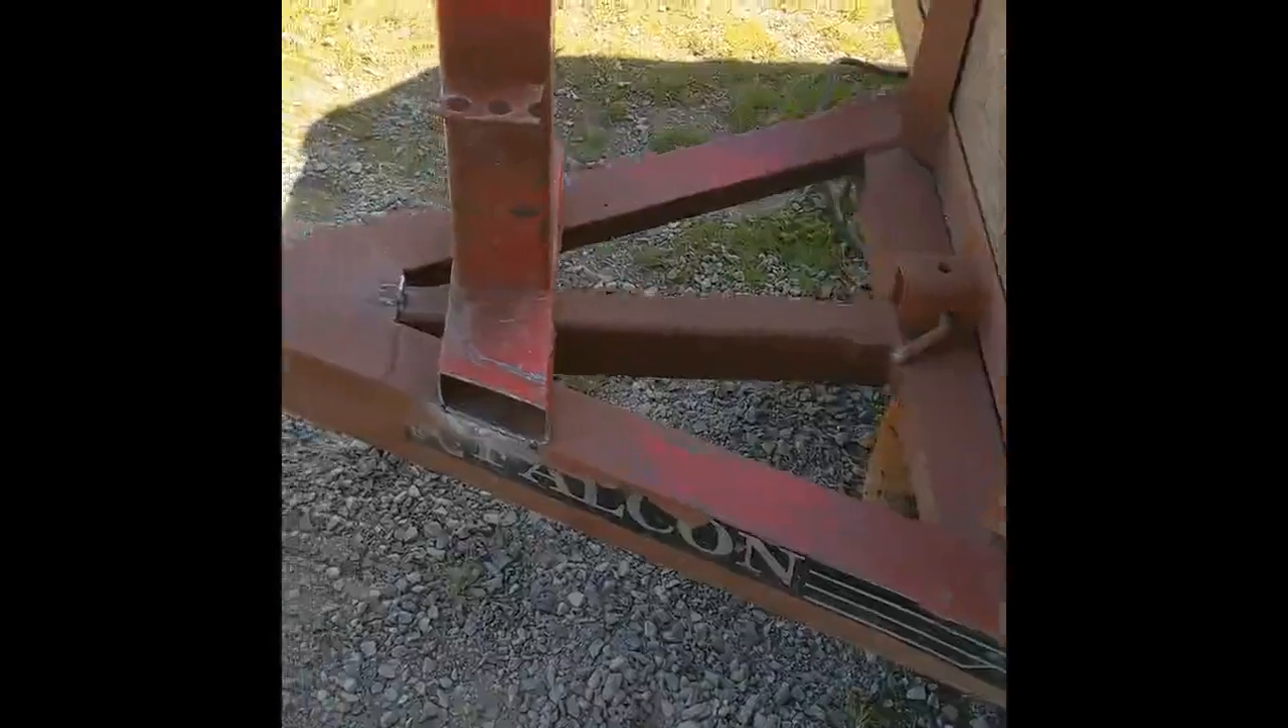There's our tie down spot and then we've got our winch post uh re-welded onto the tongue of the trailer.